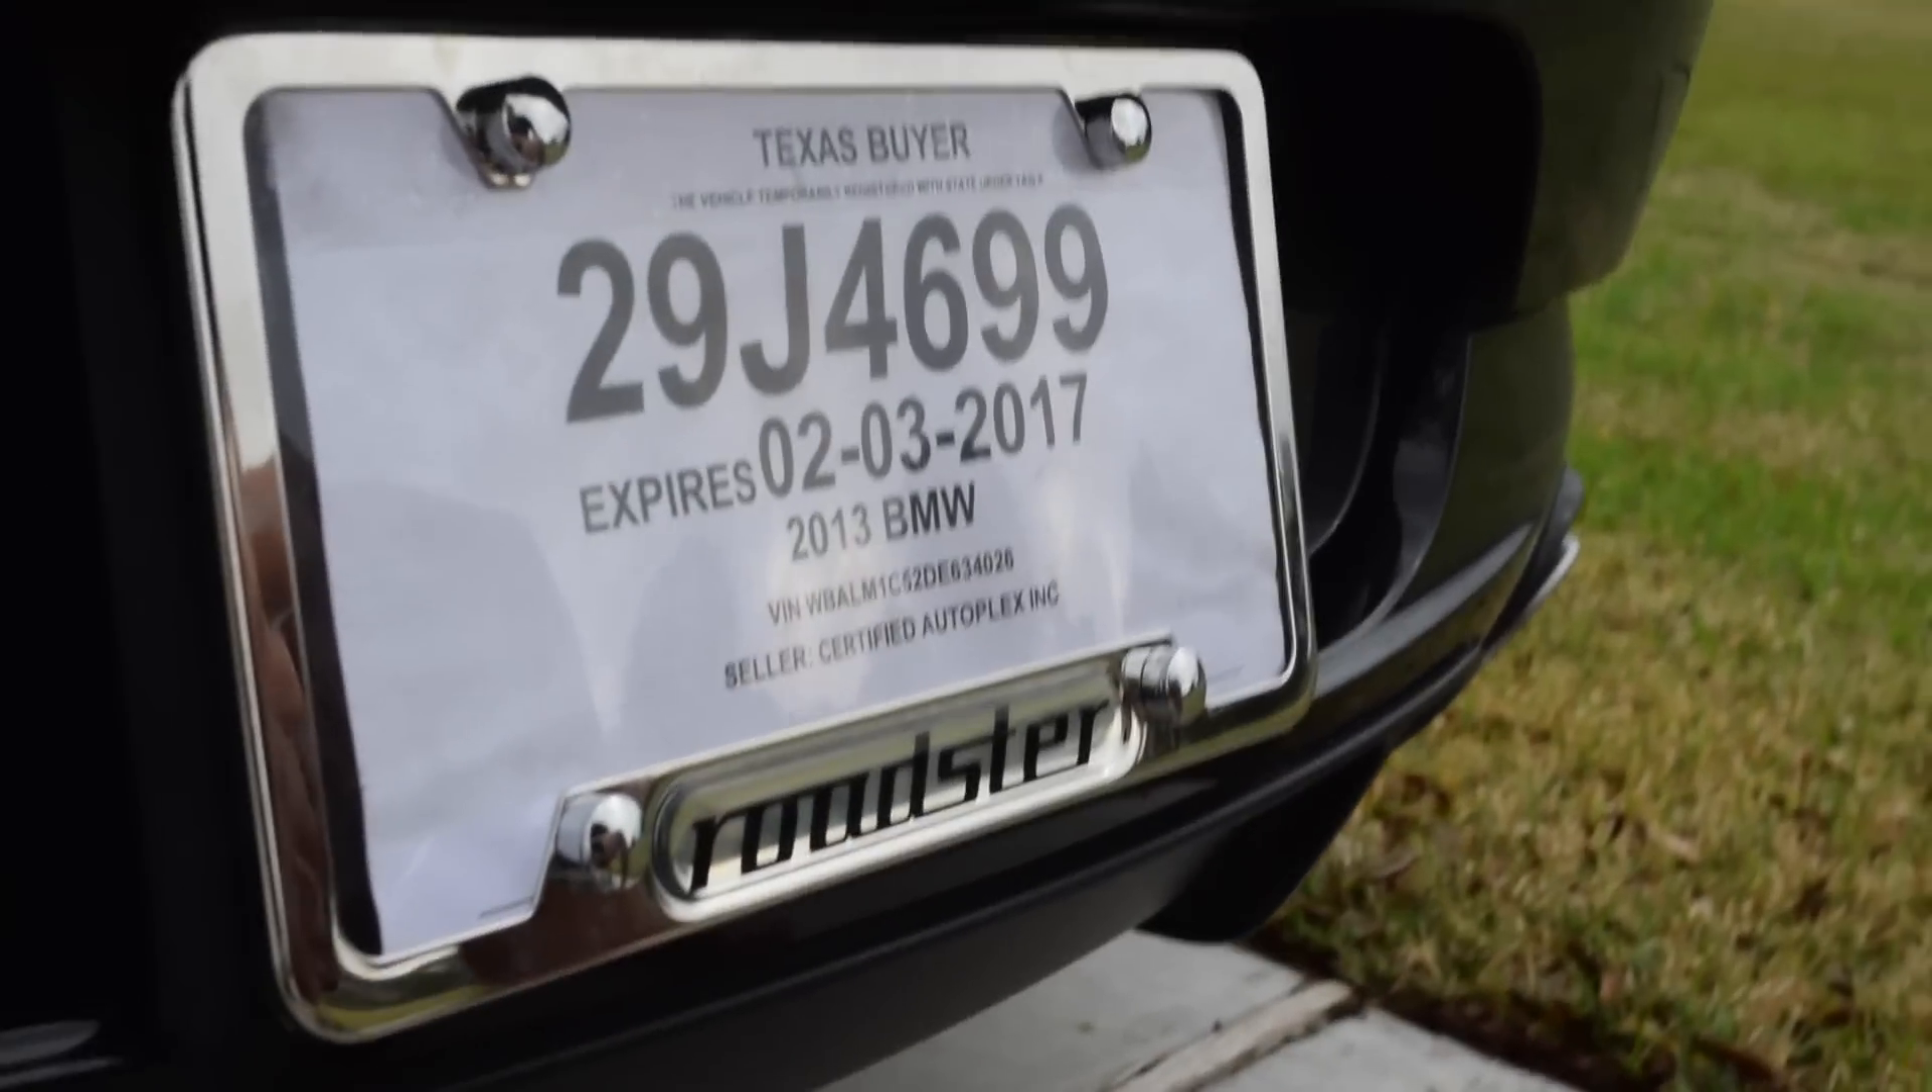Now we've installed our license plate bracket.